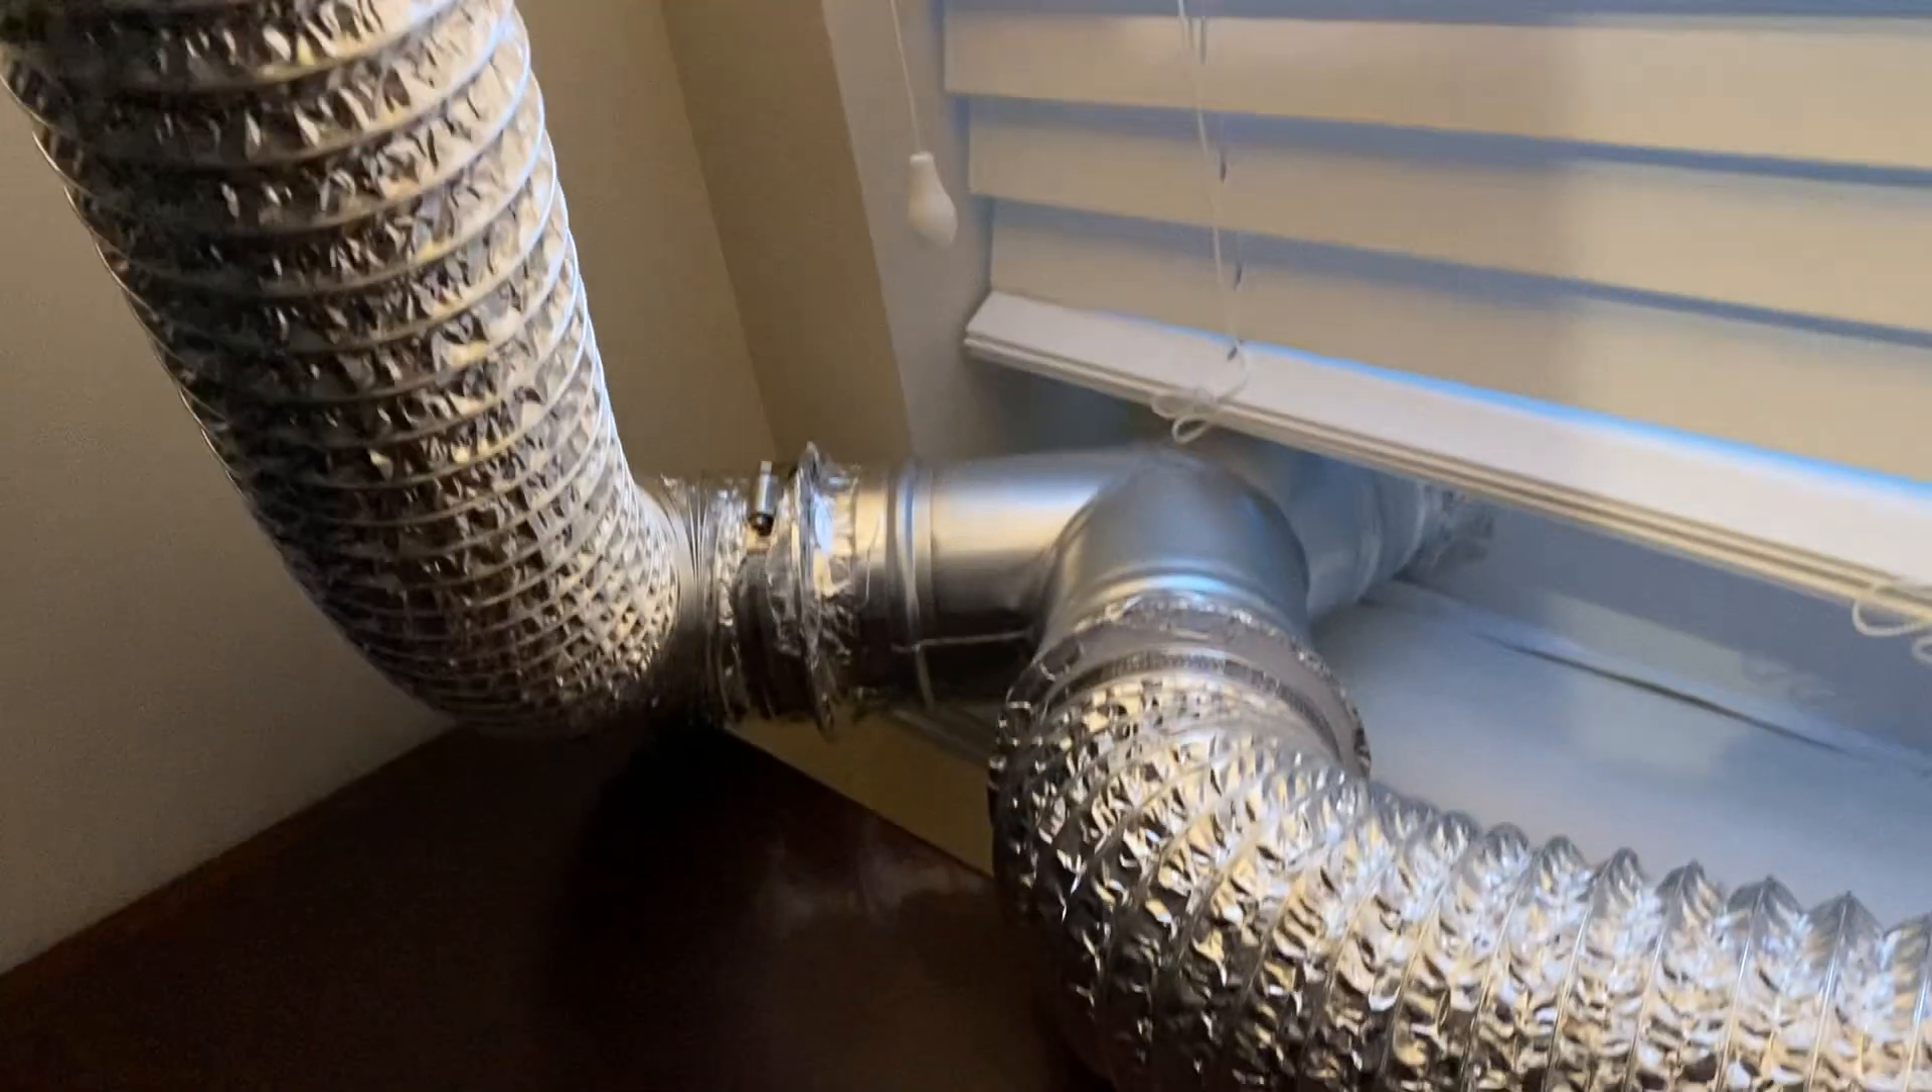There's the Y joint. Connected. Going out to the main vent outside.